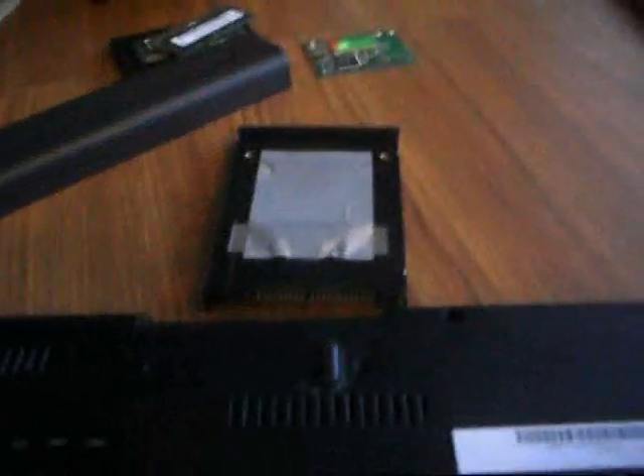Okay, I got the hard drive out.